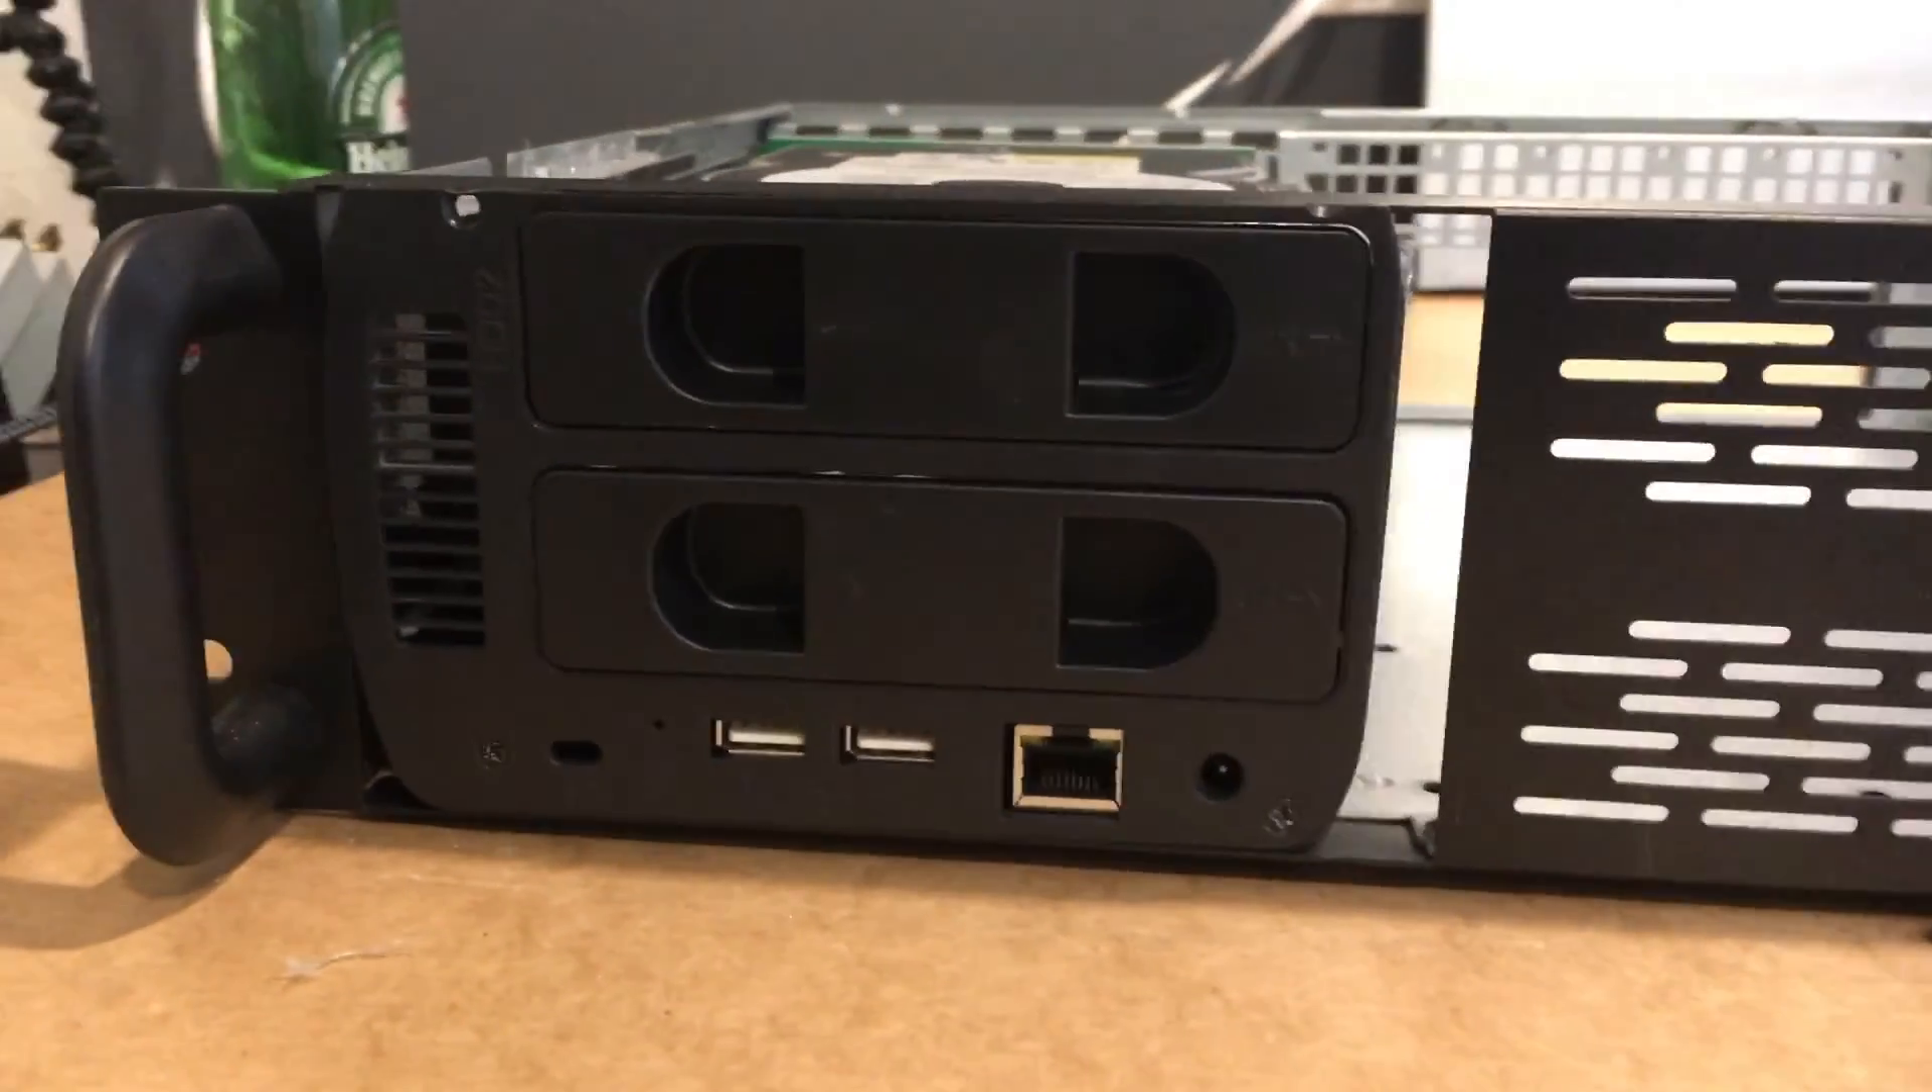I was able to get the bay unit mounted in the front of the rack.